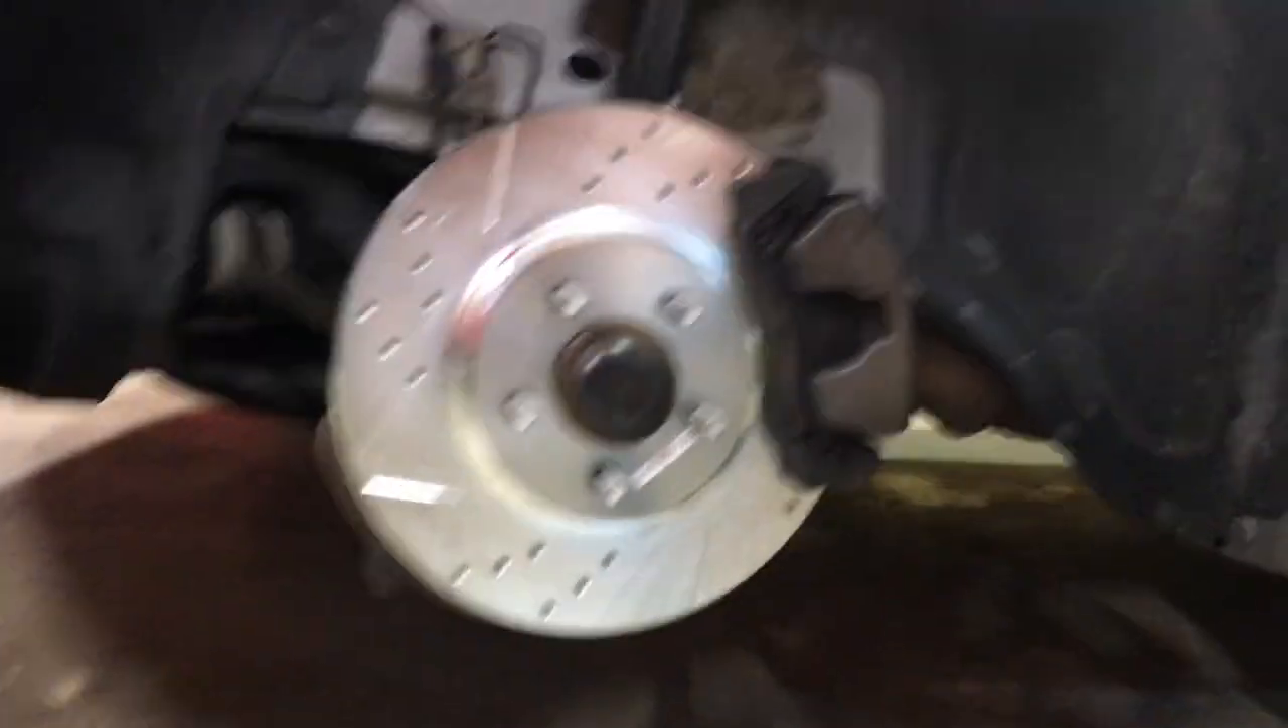Let me get these cleaned up, and I'll get that one bolted on. Okay, there we go. The rotor is in place.